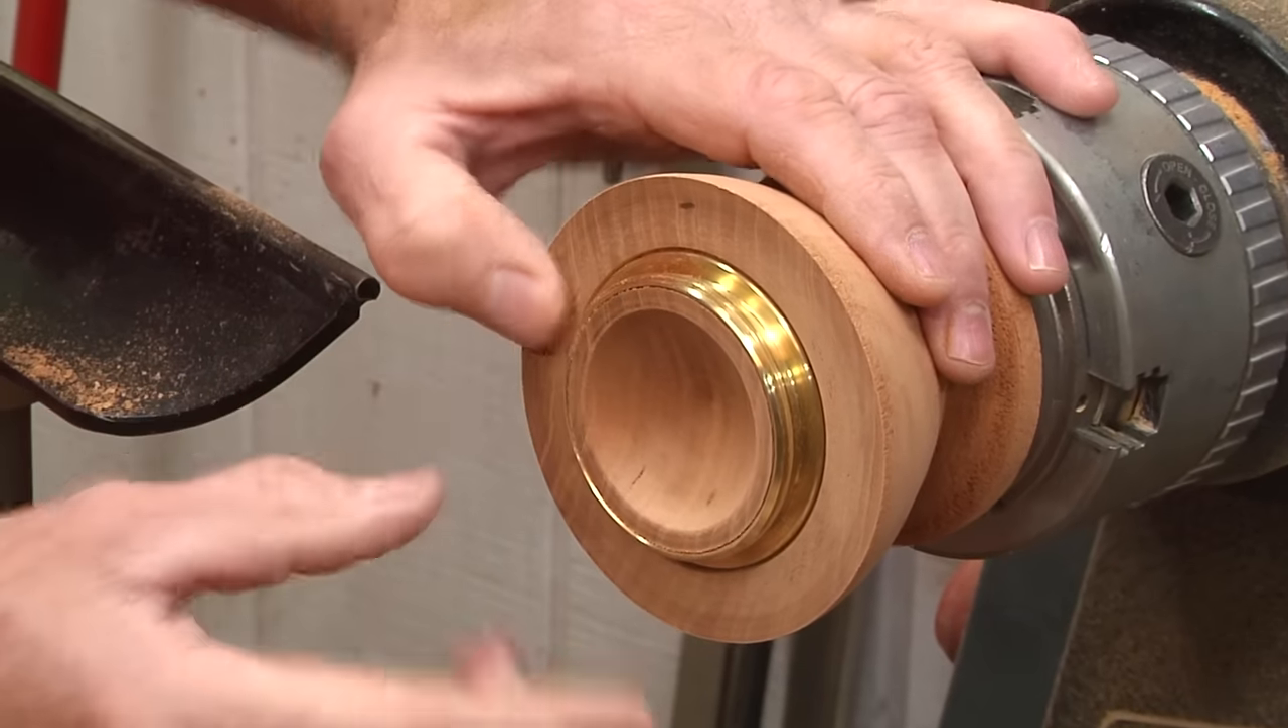You see the recess in there? Because I want the brass to be flush with the lip. I don't want to be proud of it because when things connect I don't want a gap. But you can see I have it flush here too. It fits nicely.